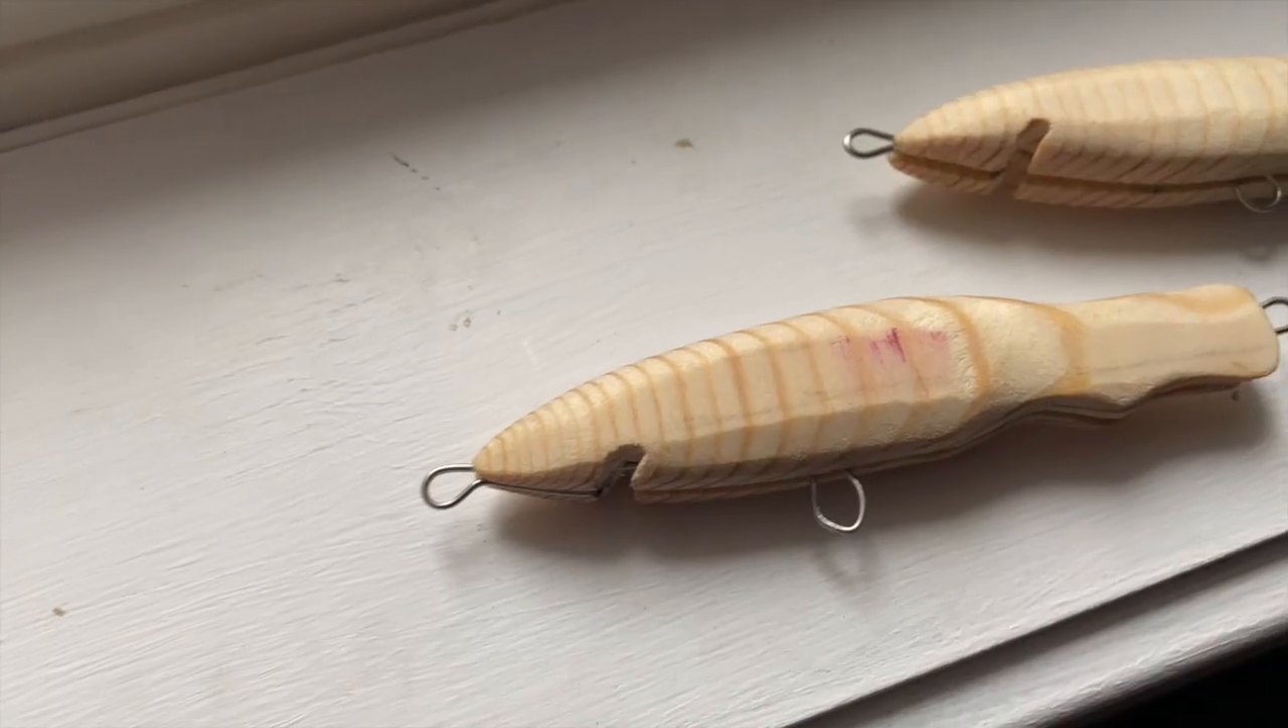All right i've got the through wires all set up.